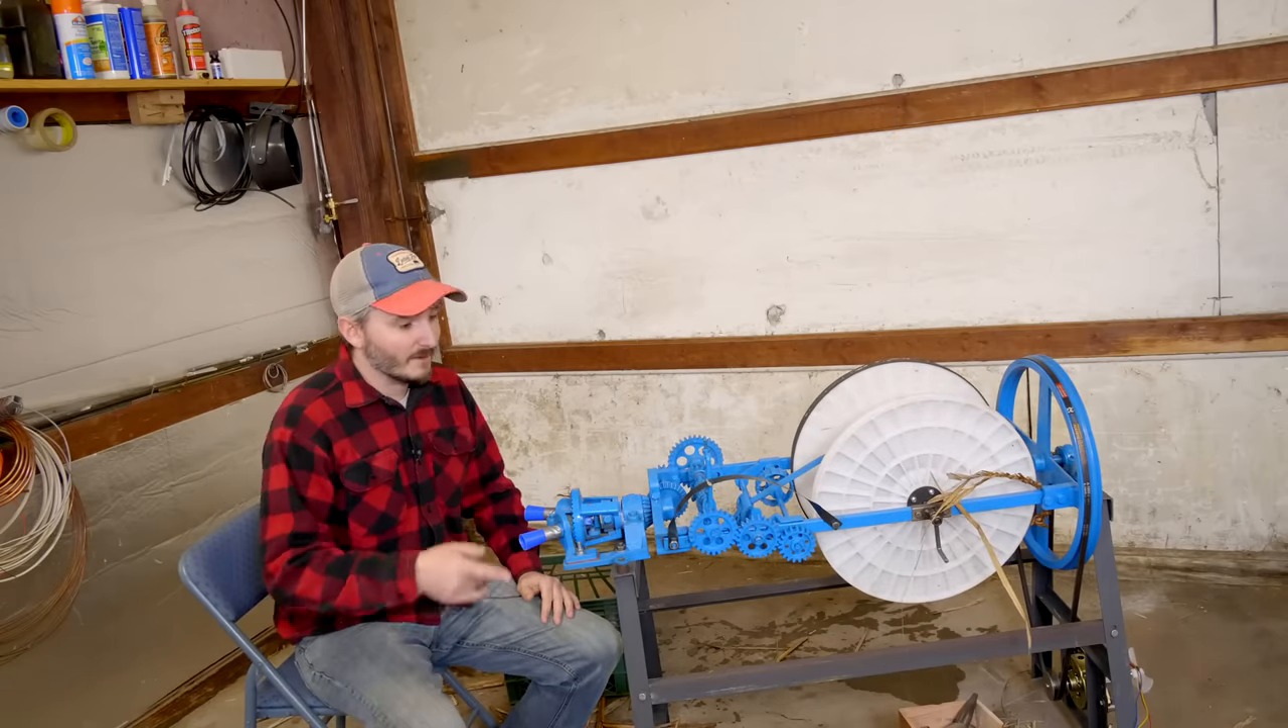I haven't tried taking this spool off the machine yet.